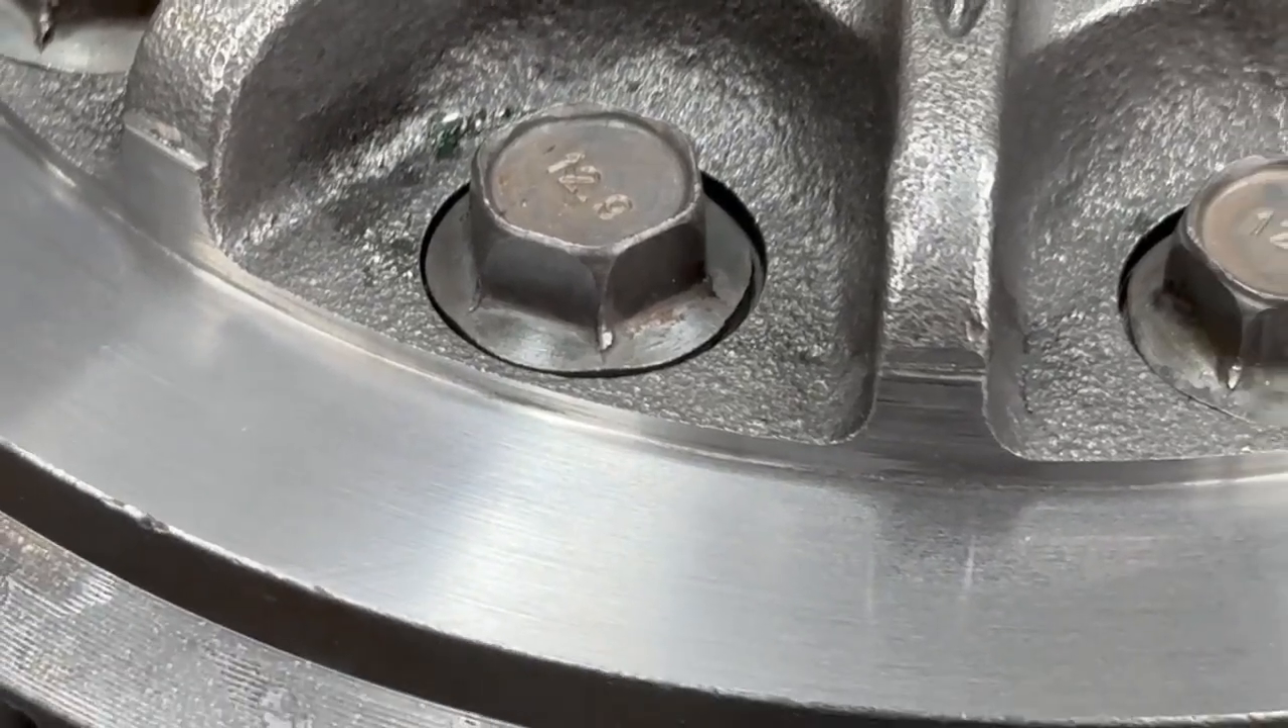We've got the 12 .9 grade flanged head bolts that fit in there perfectly.